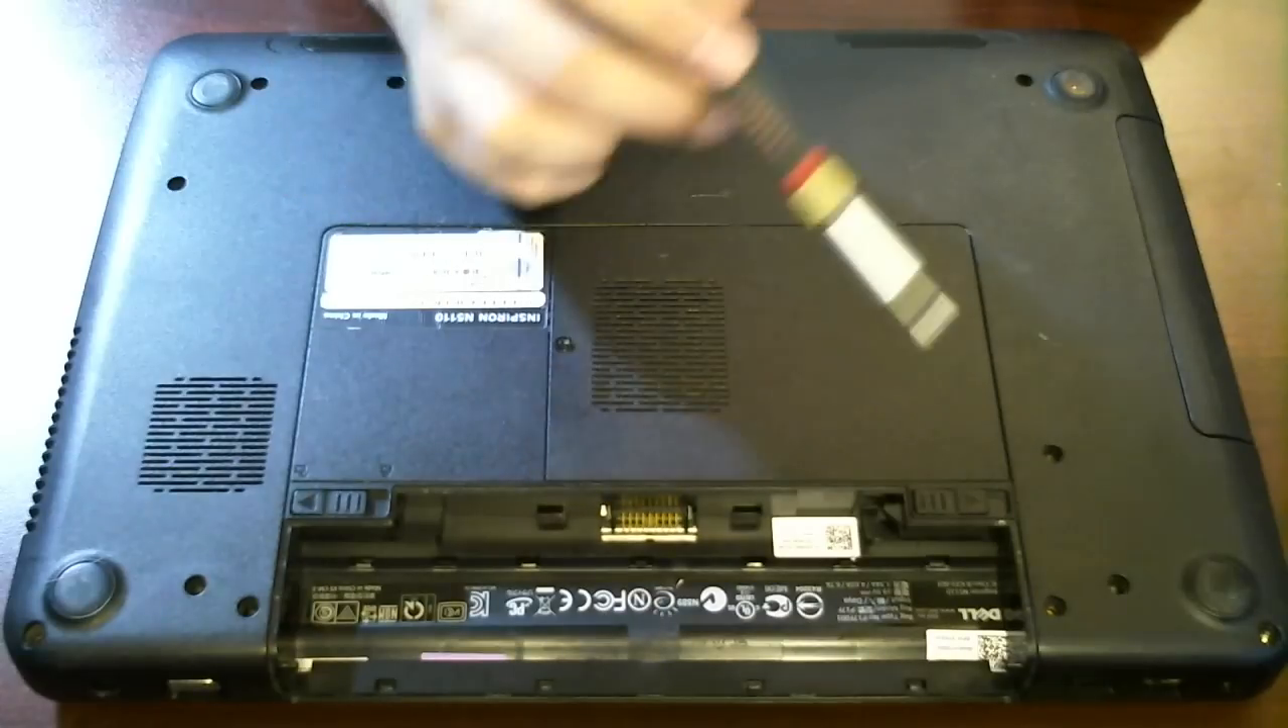In this case, this one has been unplugged and the battery's been taken out of it for well over an hour.